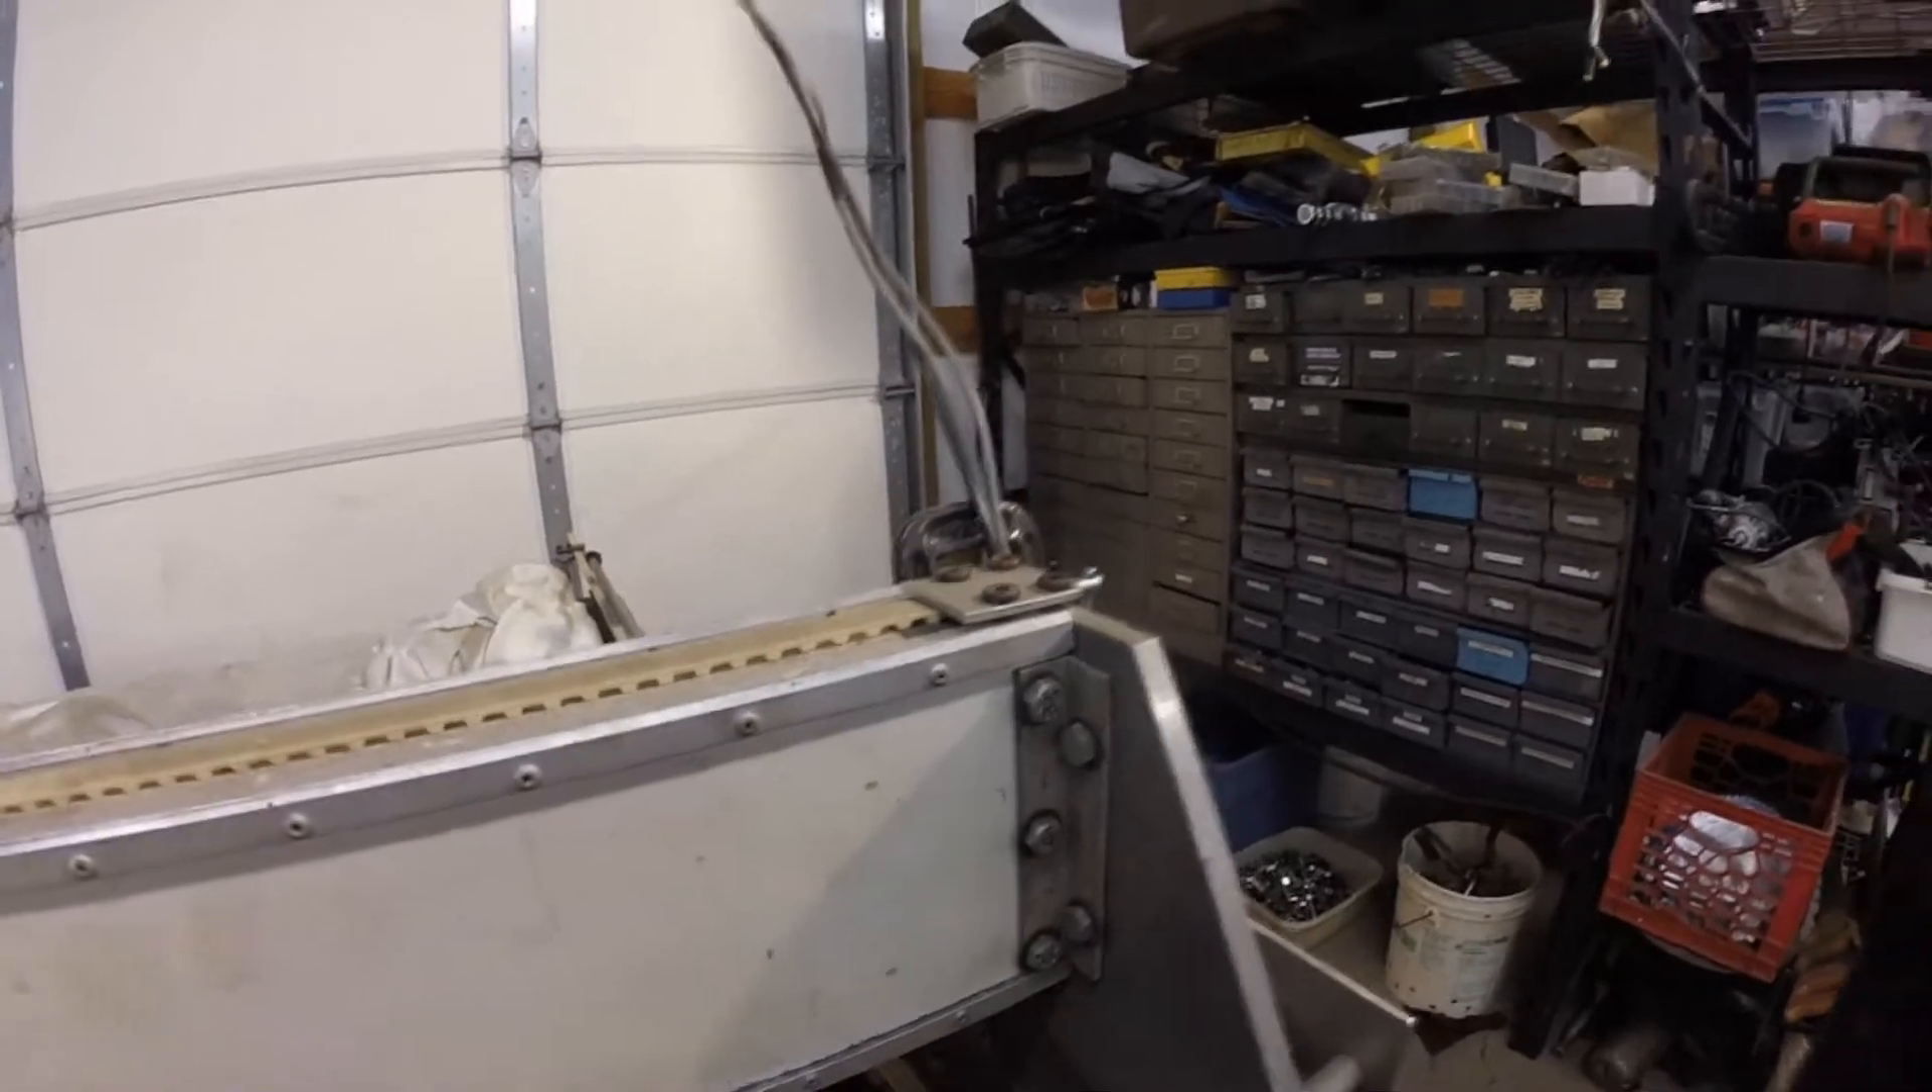This part of the gantry is bolted together. And that gives me a little bit of adjustment in it.